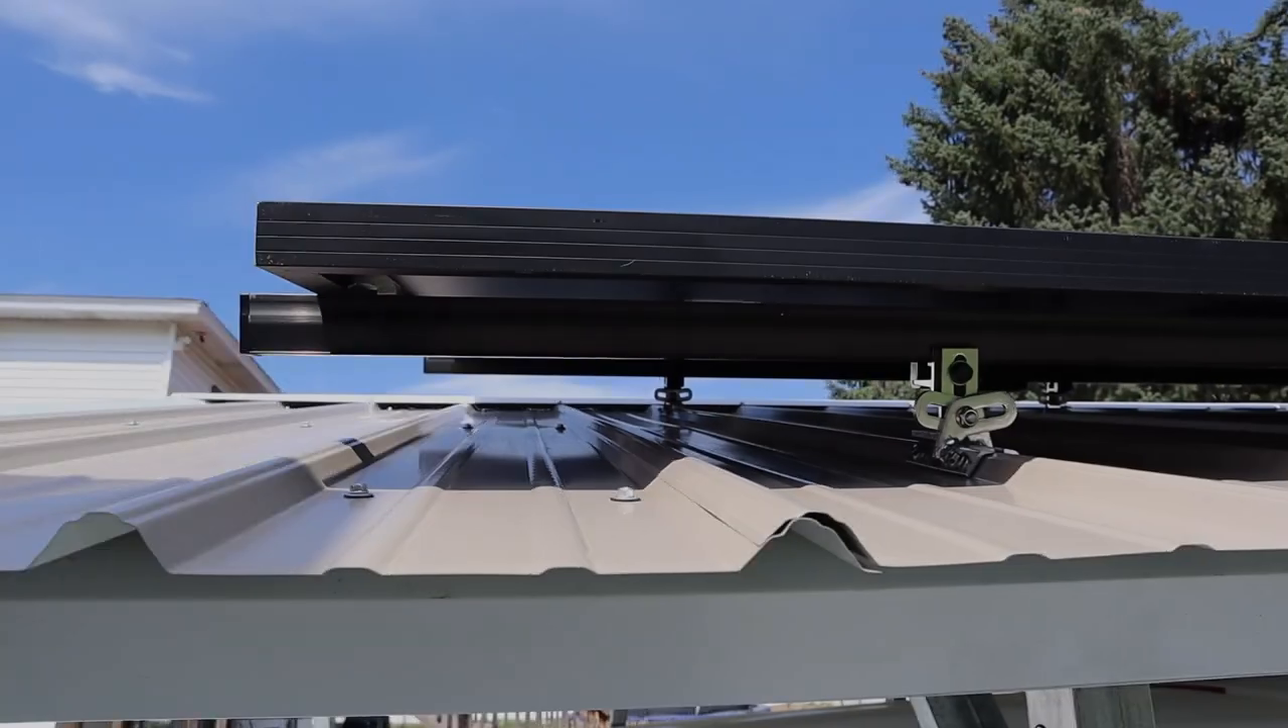Now here are some close -up shots of the mounting brackets, the solar rails, and the panels all mounted together.